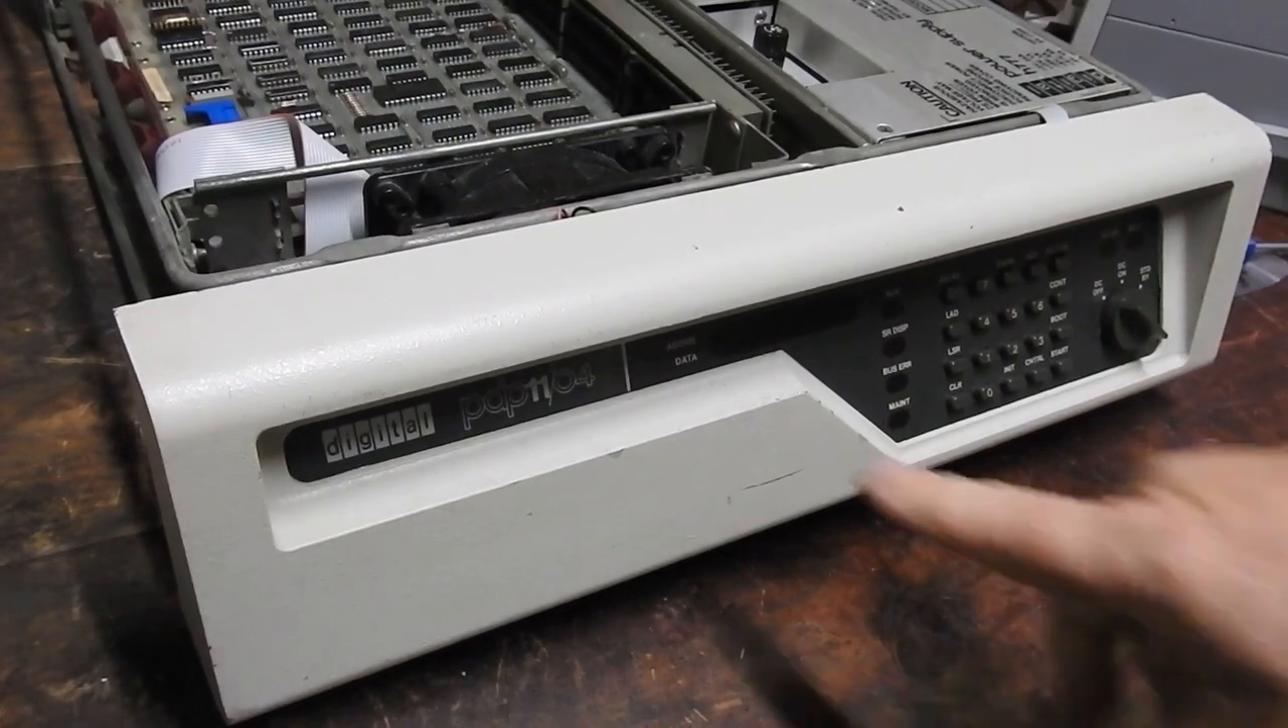There's the console back in place.